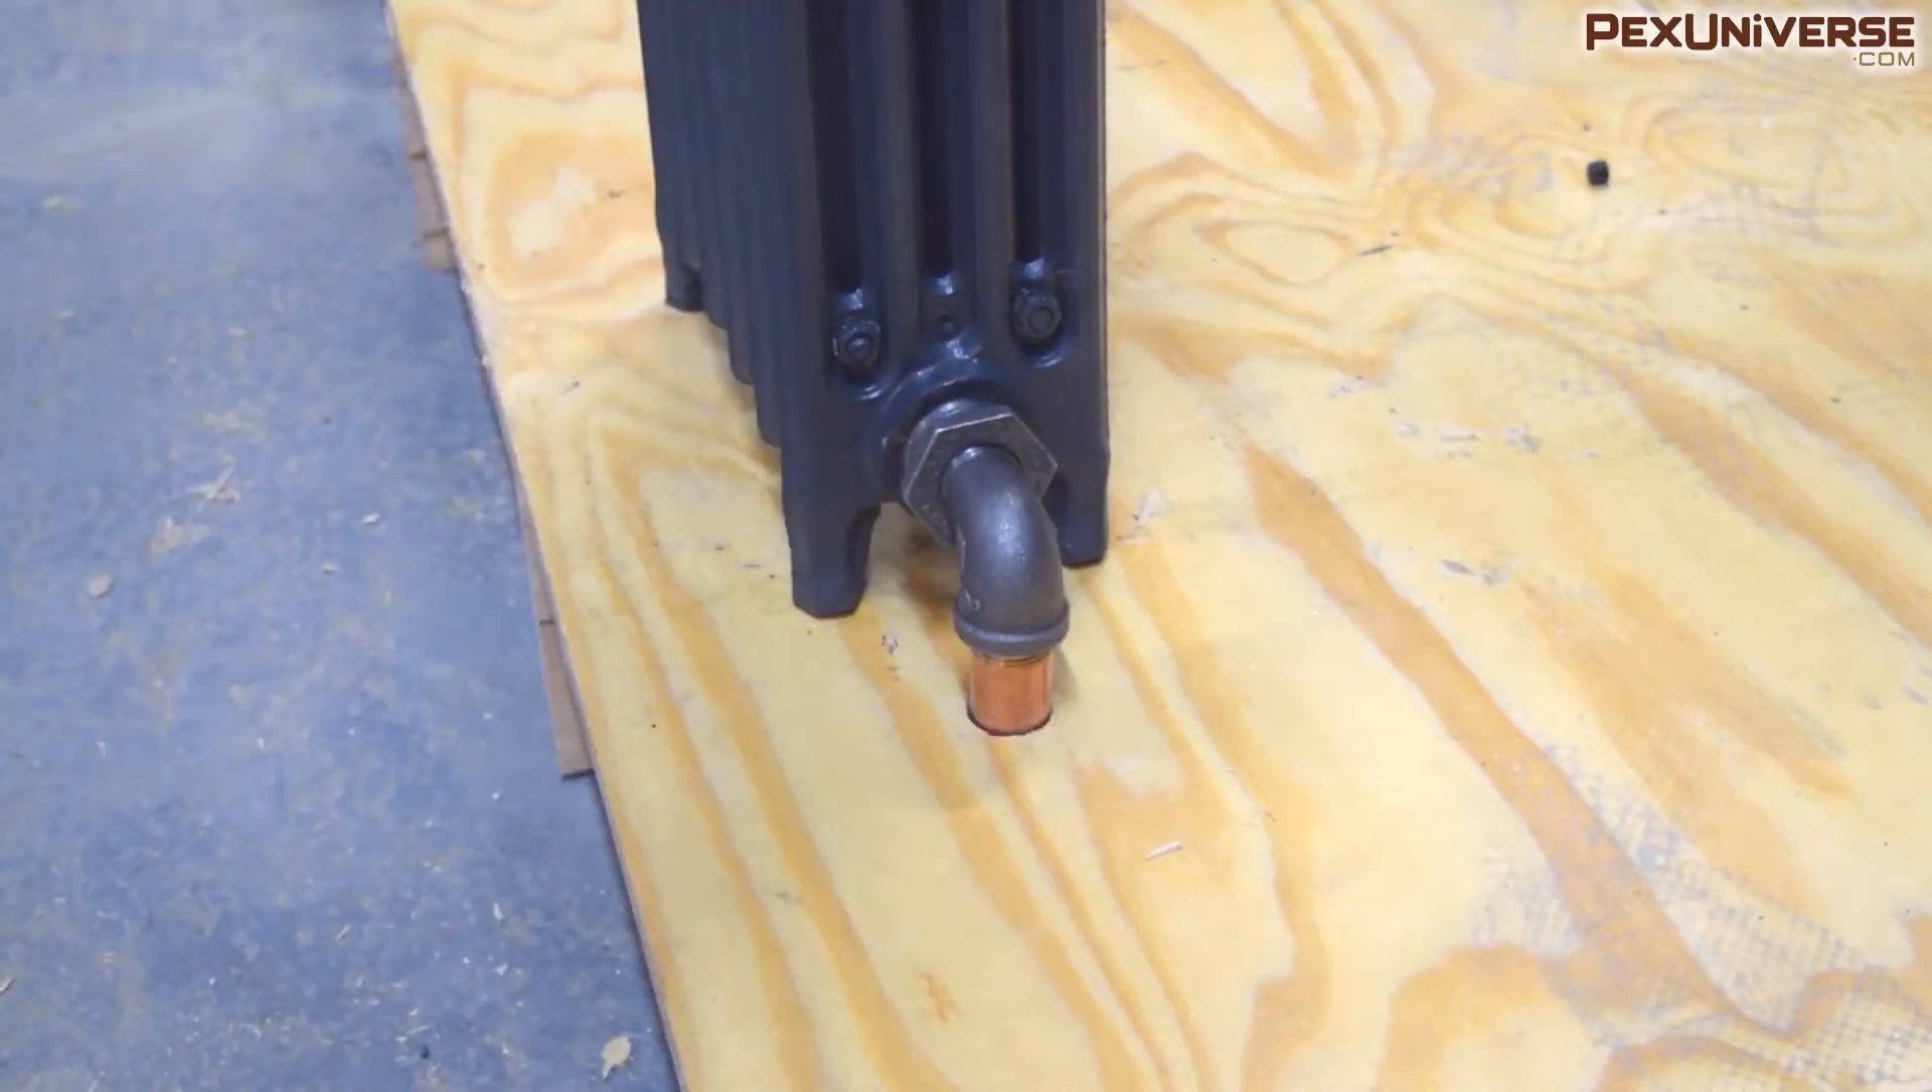This is a three -quarter inch 90 degree street elbow and it's made out of black iron too it fits right in the bushing.